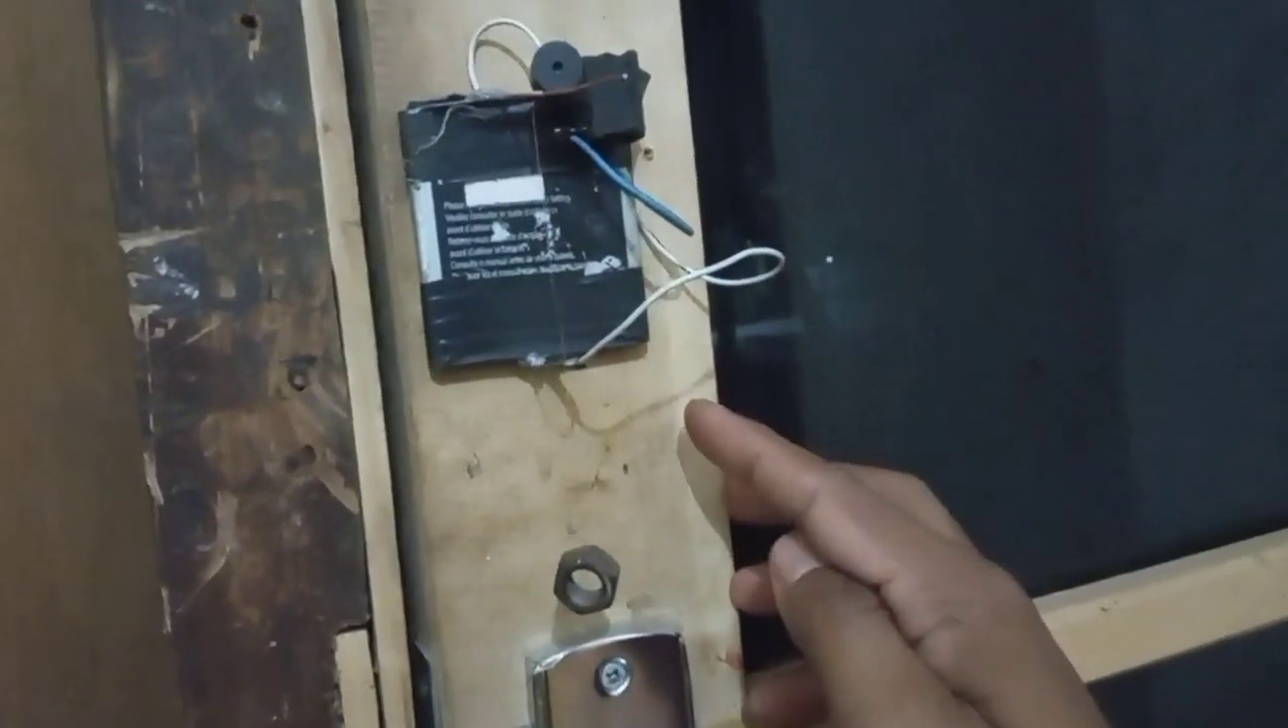Rangkaian Sudah saya pasang Pada pintu.